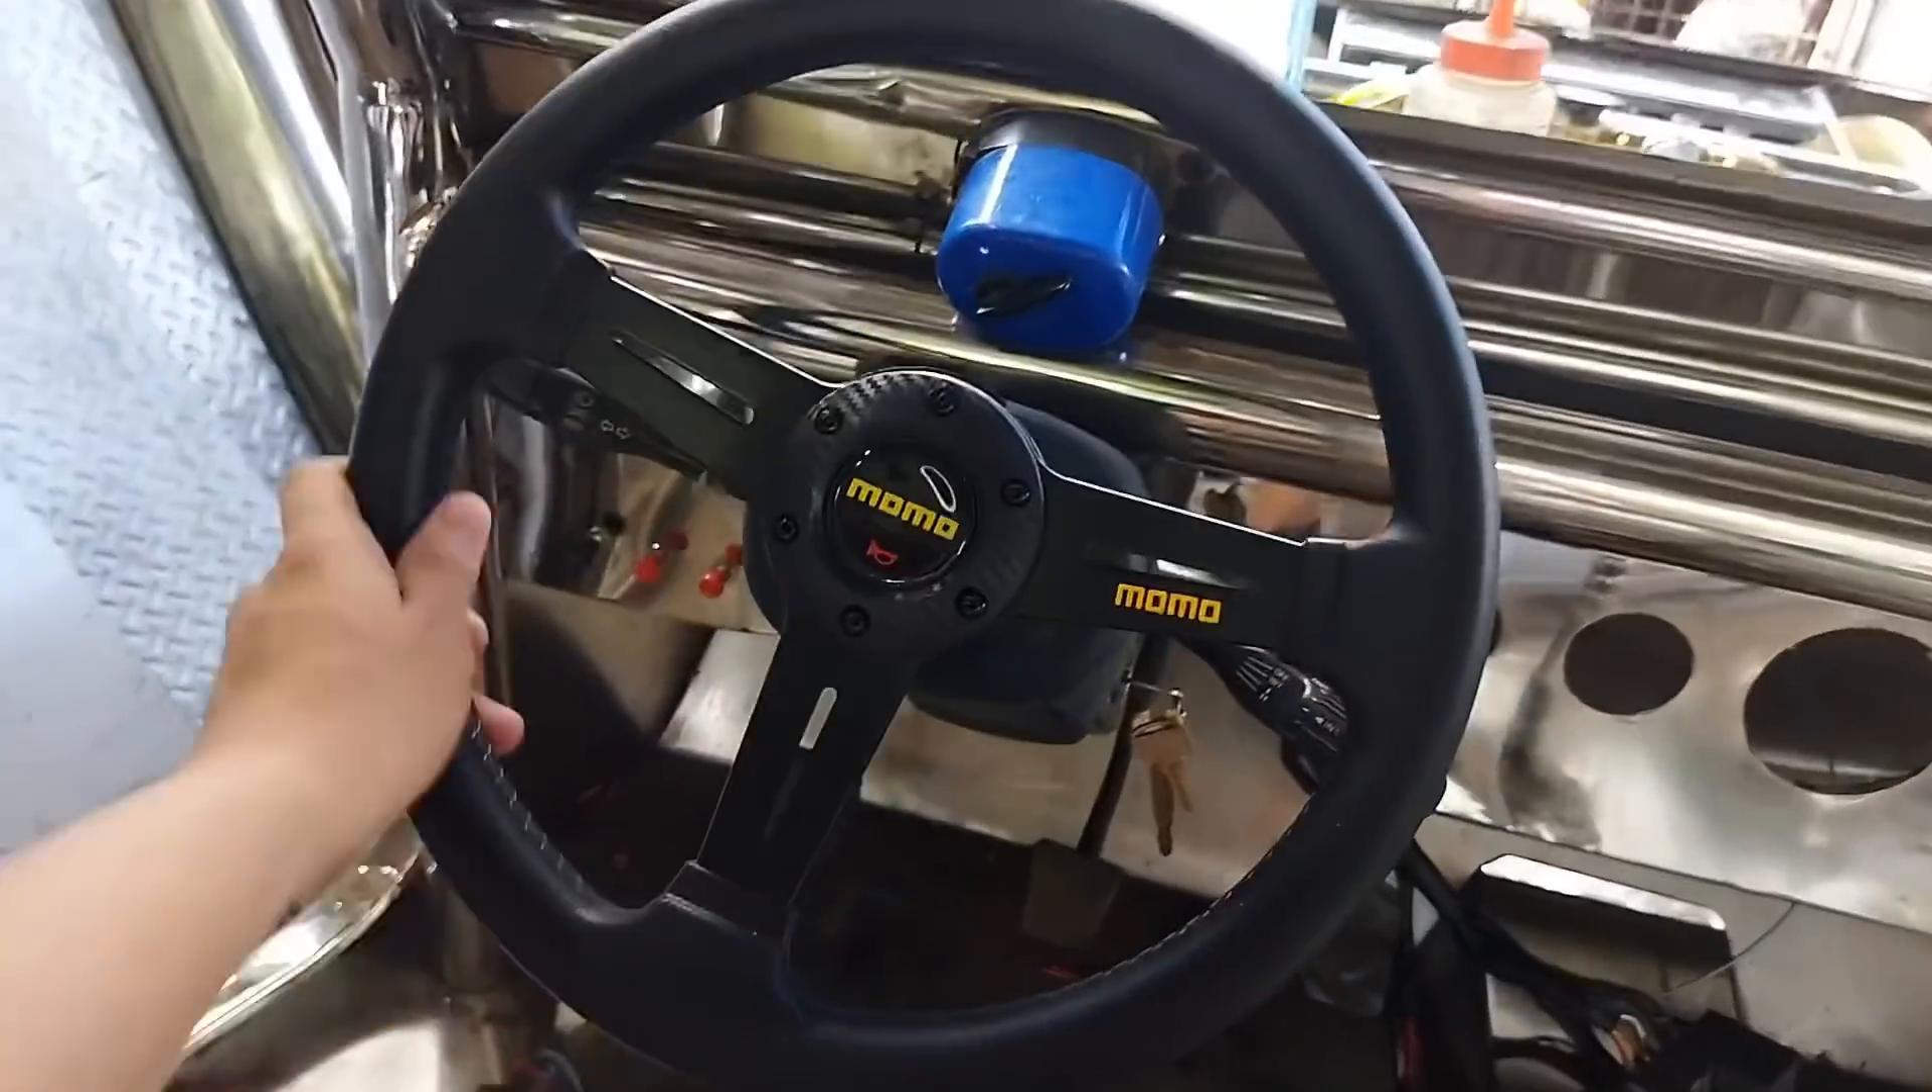Yan, nakakabit na ang ating steering wheel.